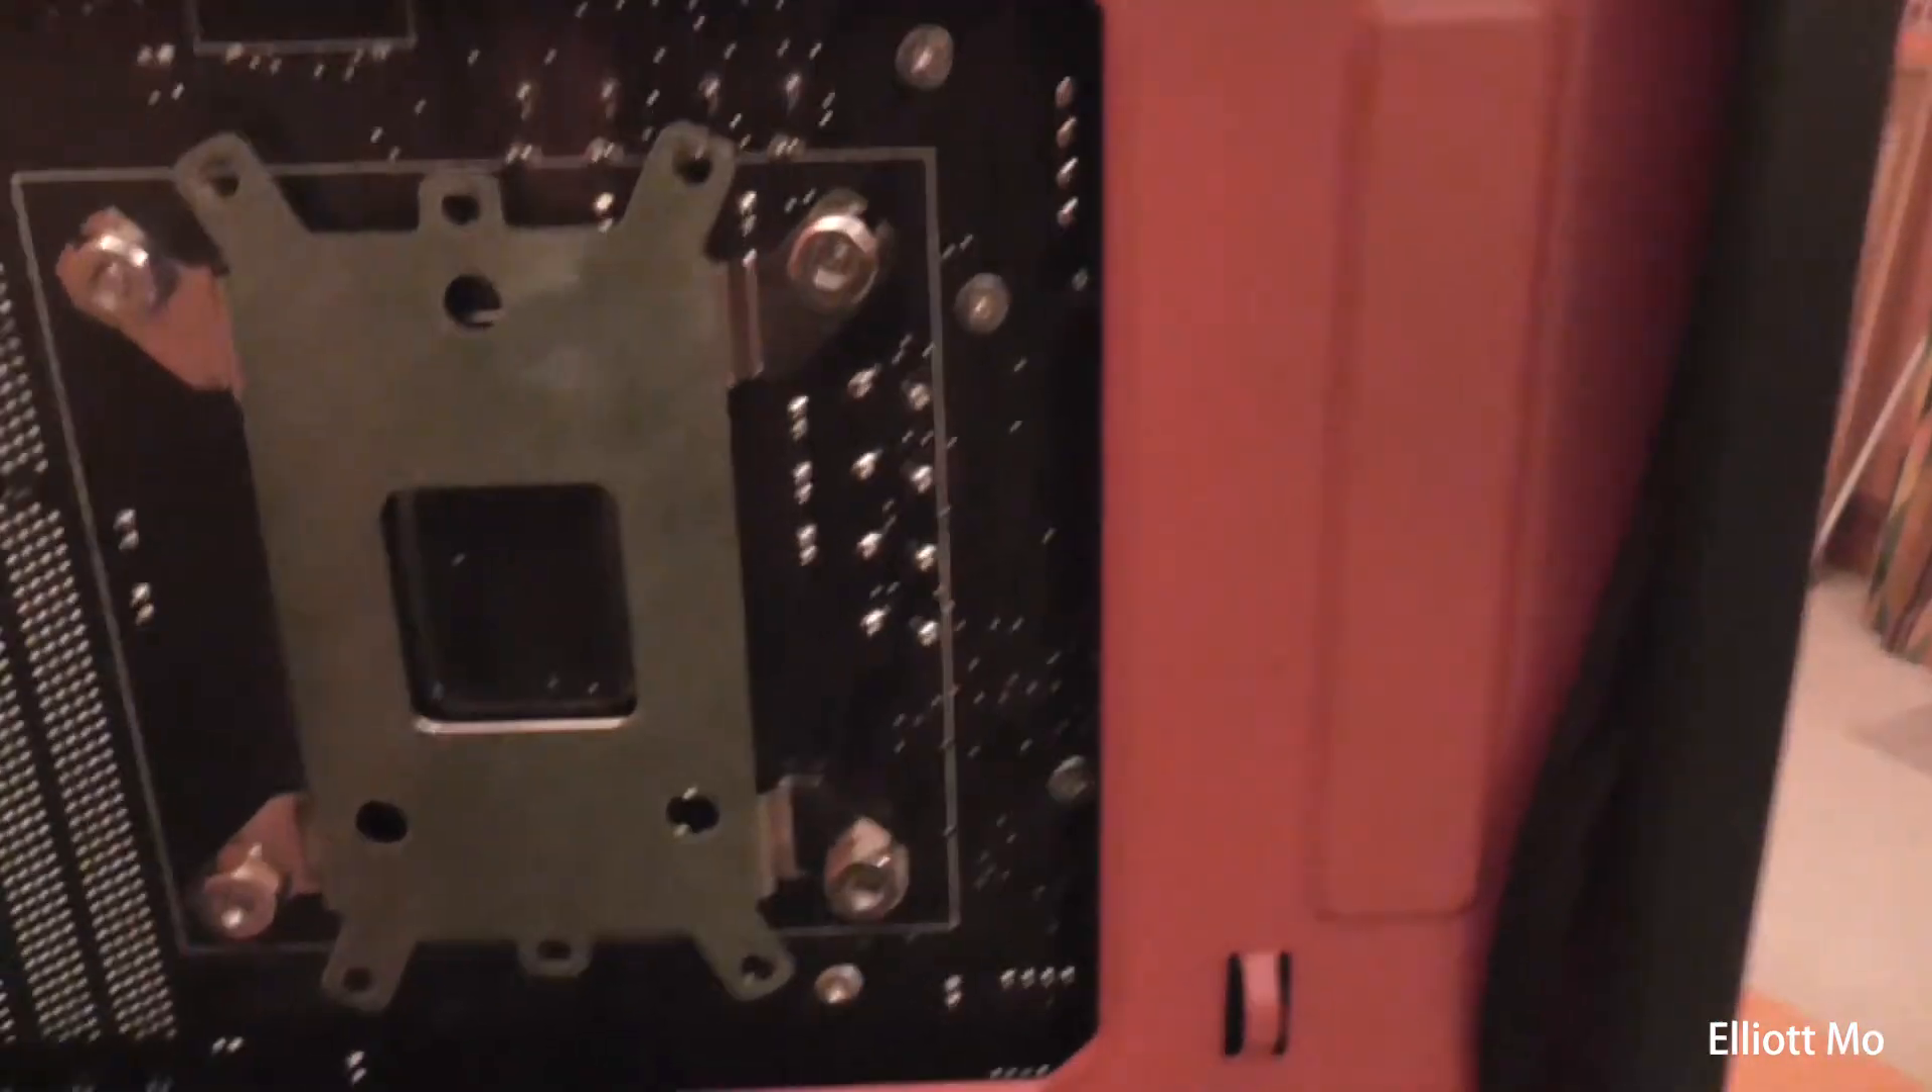So I've just got the bracket on.